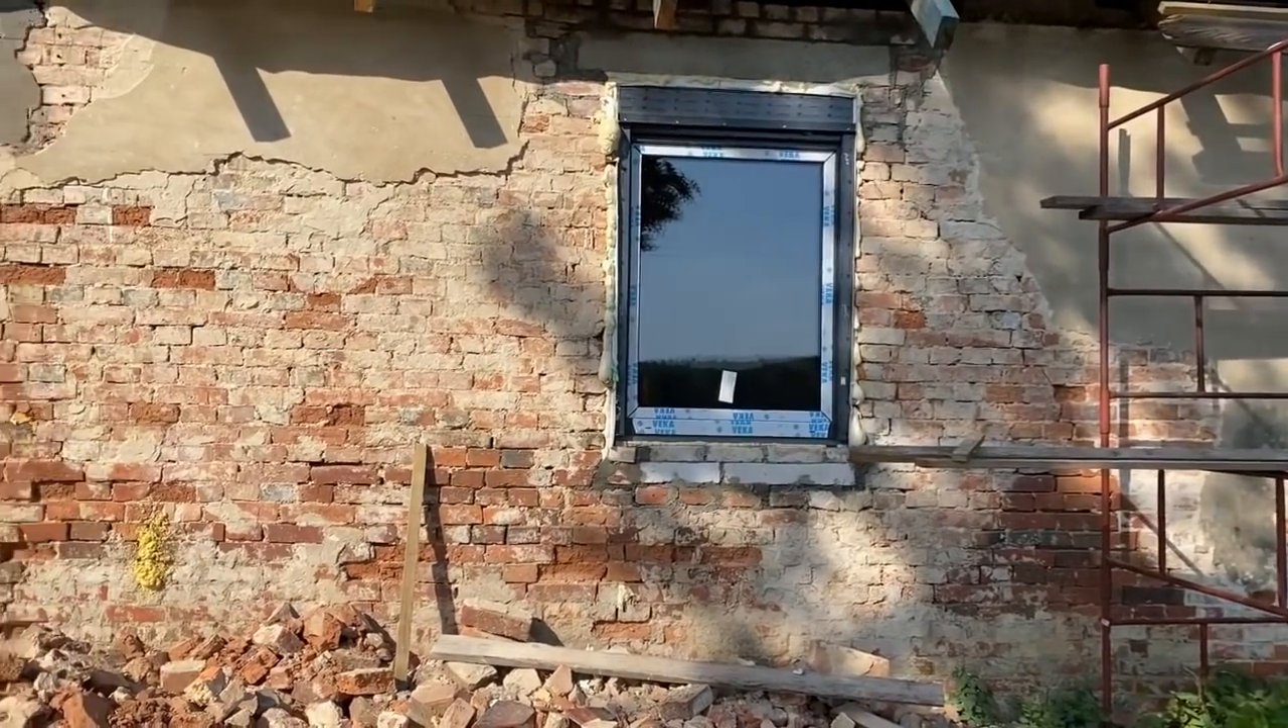I proszę bardzo, jeszcze mamy okno od dolnej sypialni, też wstawione, pięknie z roletą.